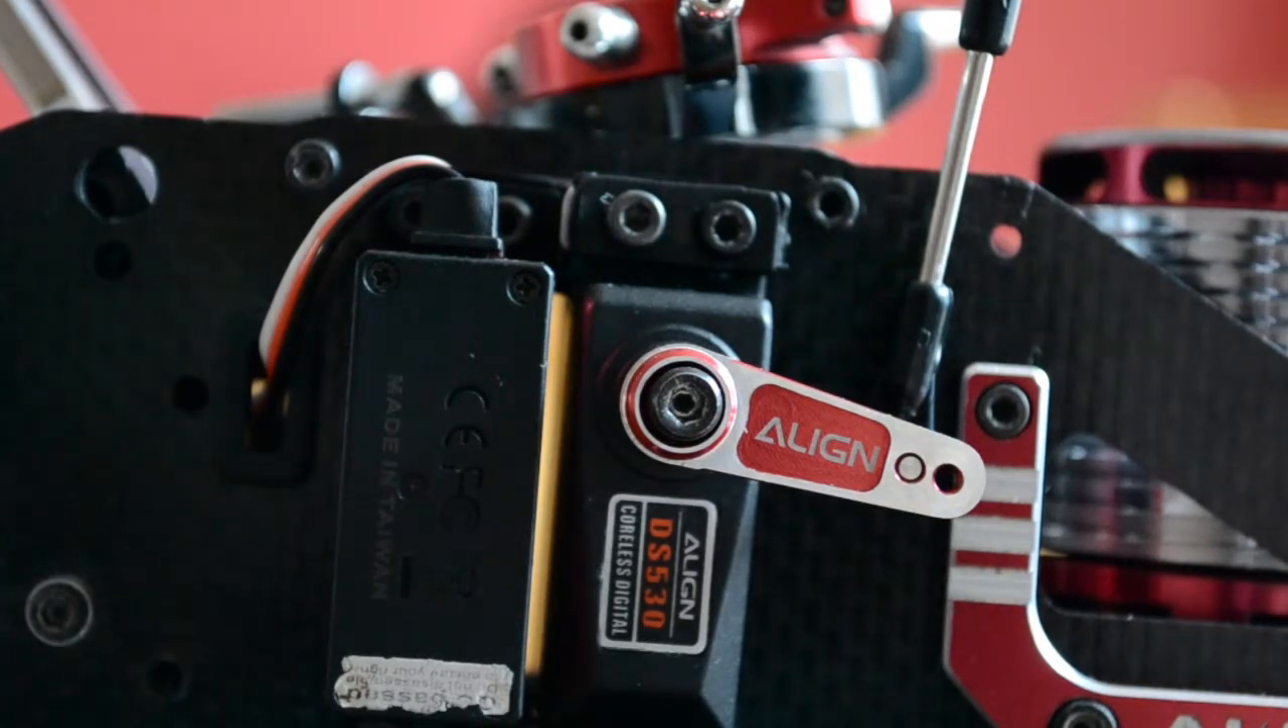You'll notice that the servo arm is not sitting perpendicular to the servo.